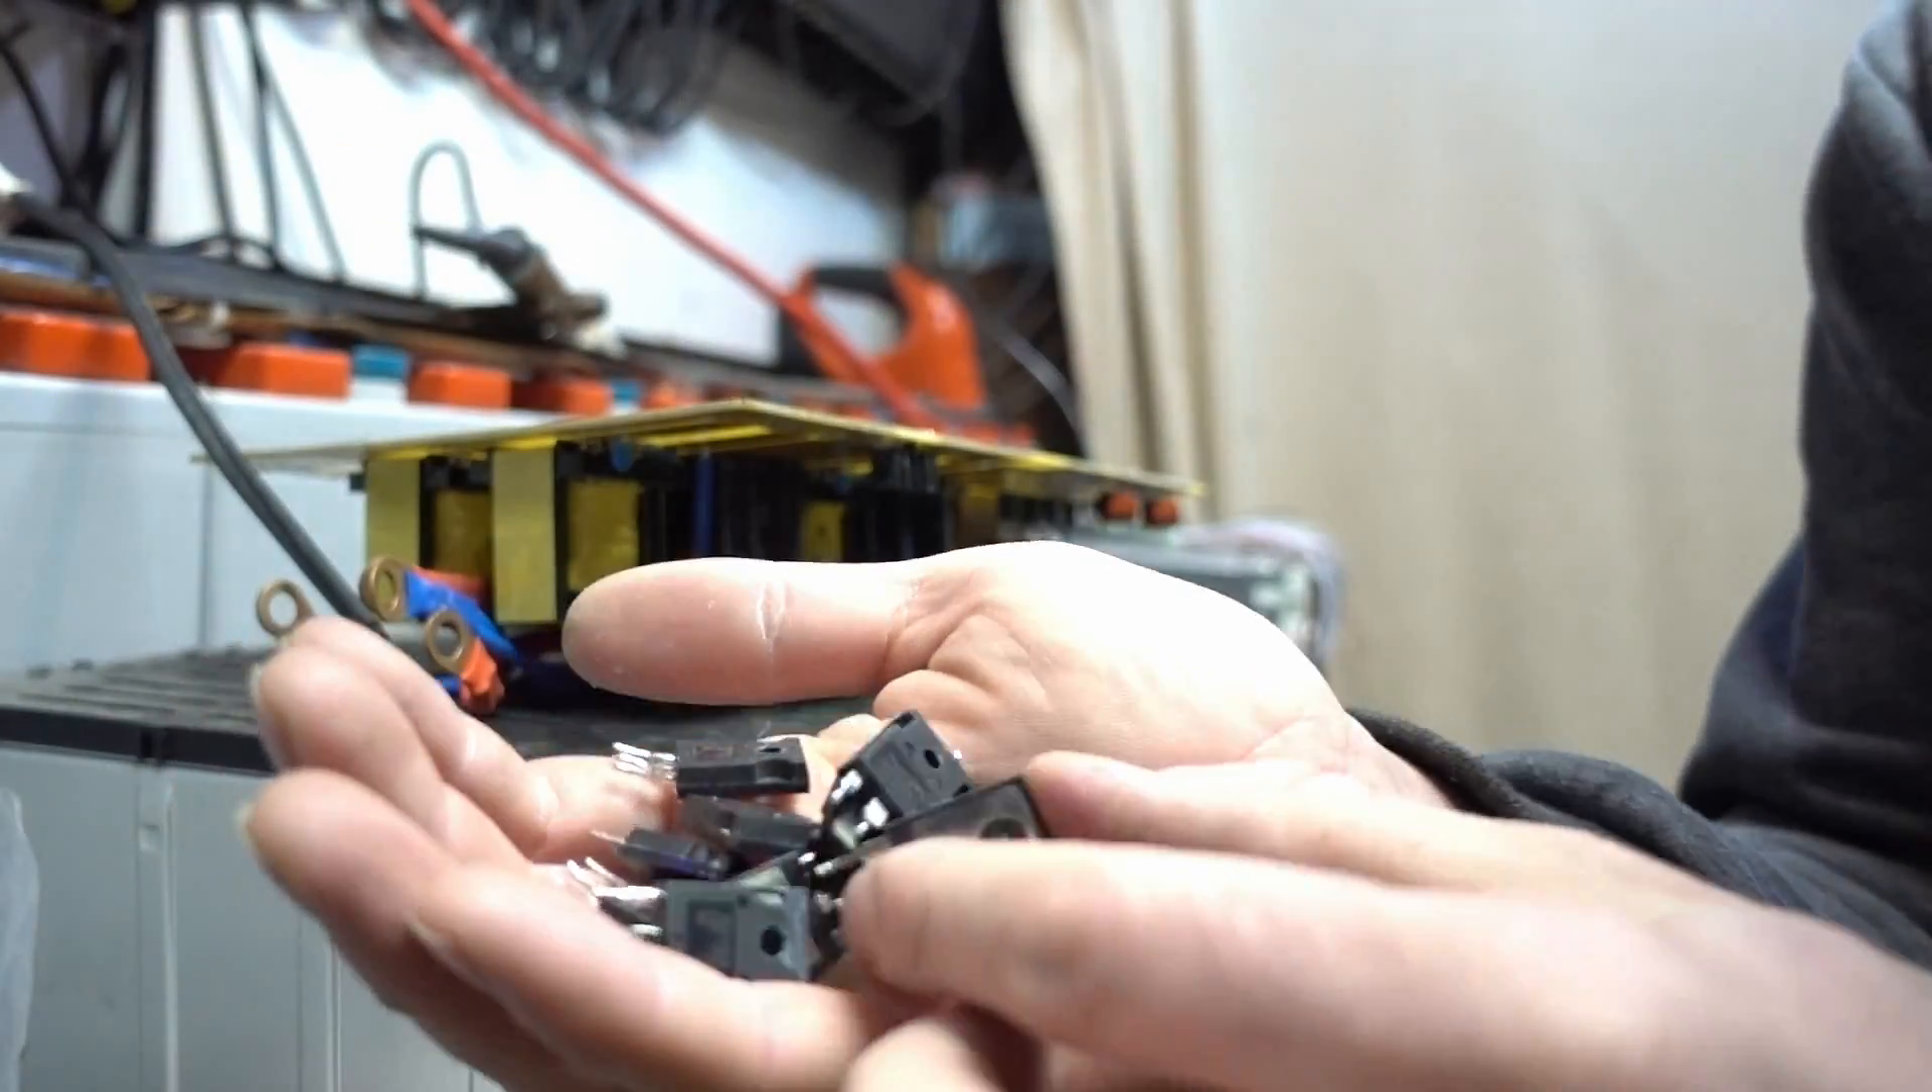There we got all of our mosfets taken out.